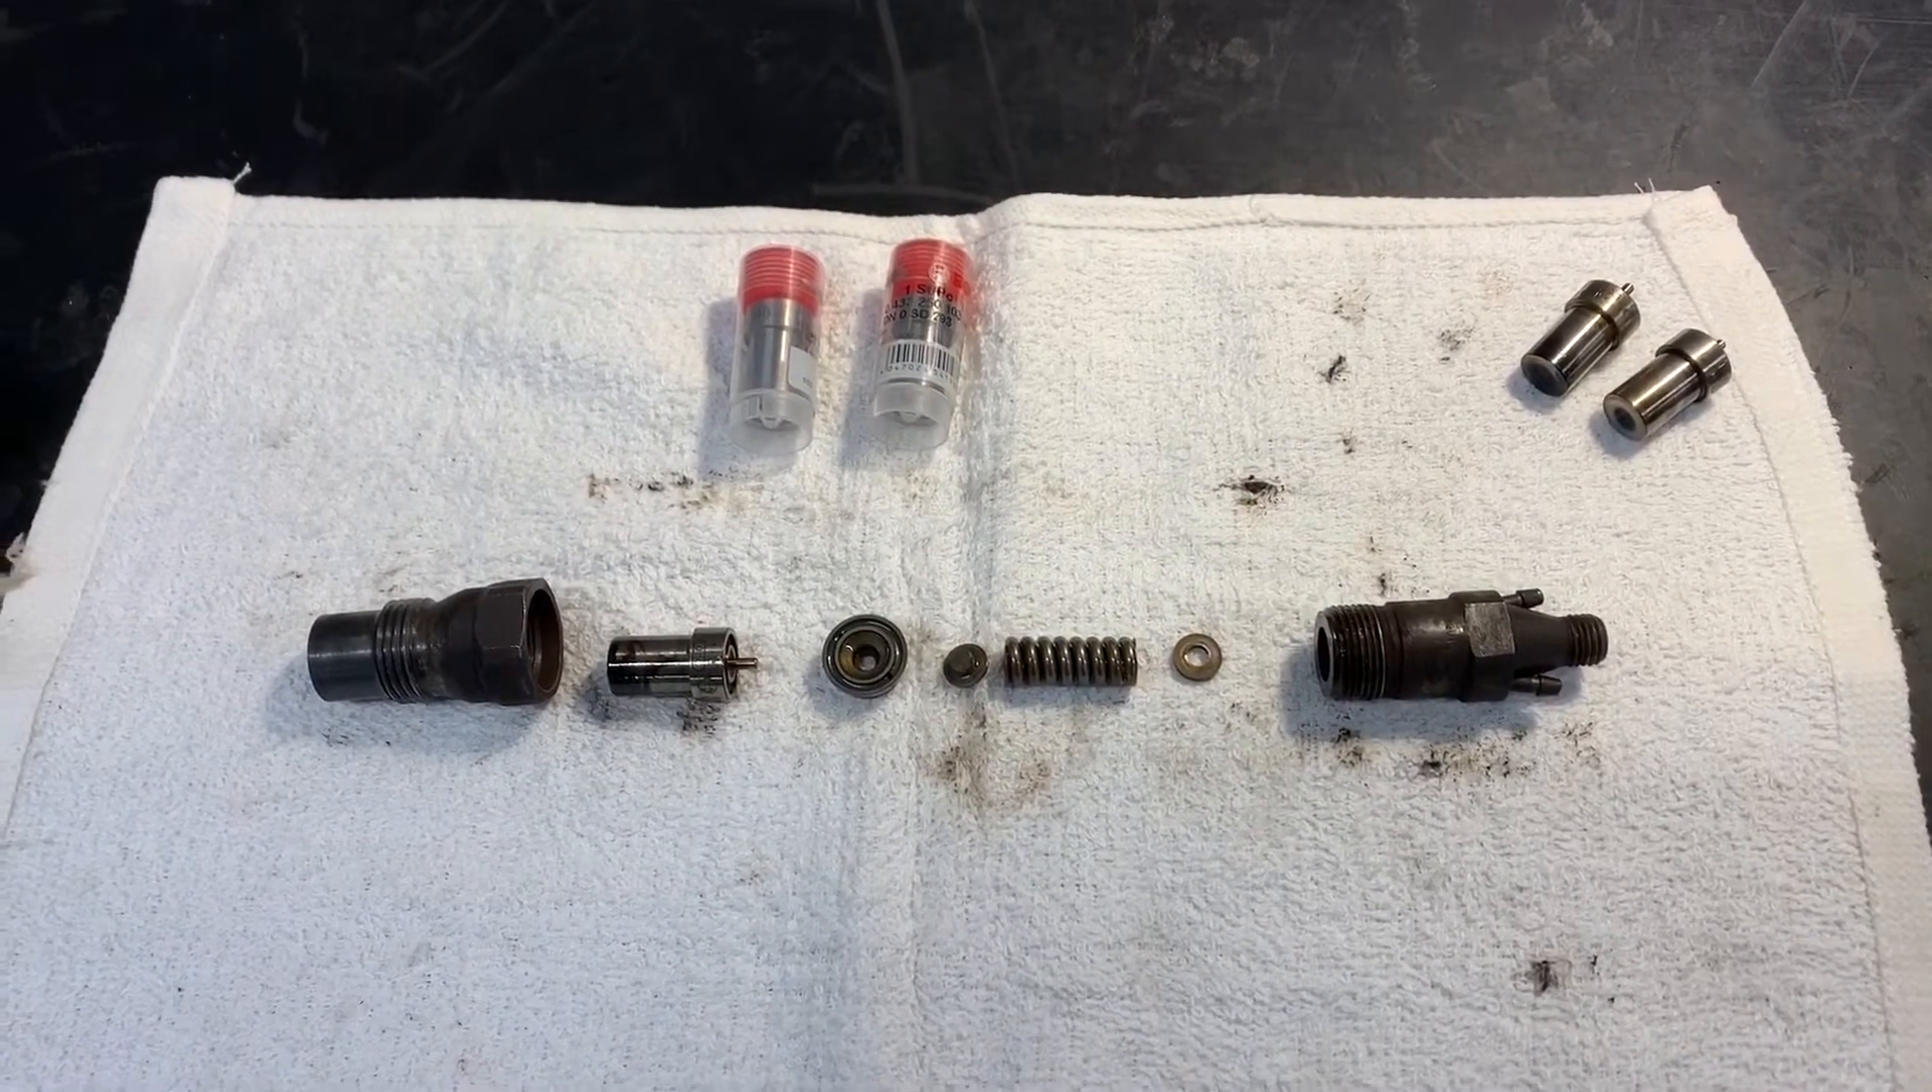Okay, so here's a Volkswagen 1 .6 mechanical fuel-injected diesel injector, completely torn down.